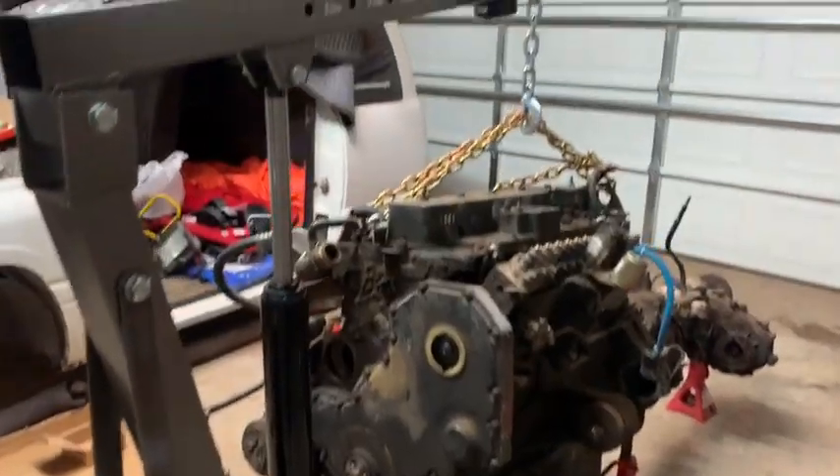I got the hoist together and here's the motor obviously.